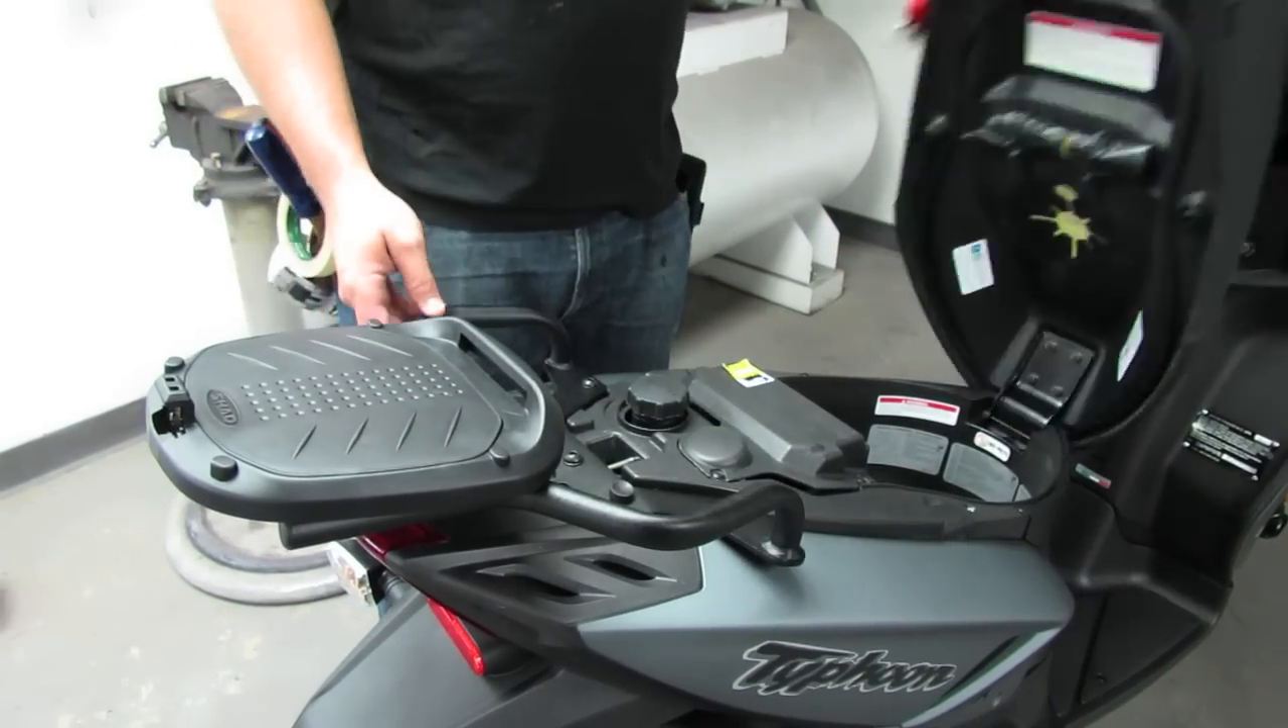All right, as you can kind of see here, the rack's installed.